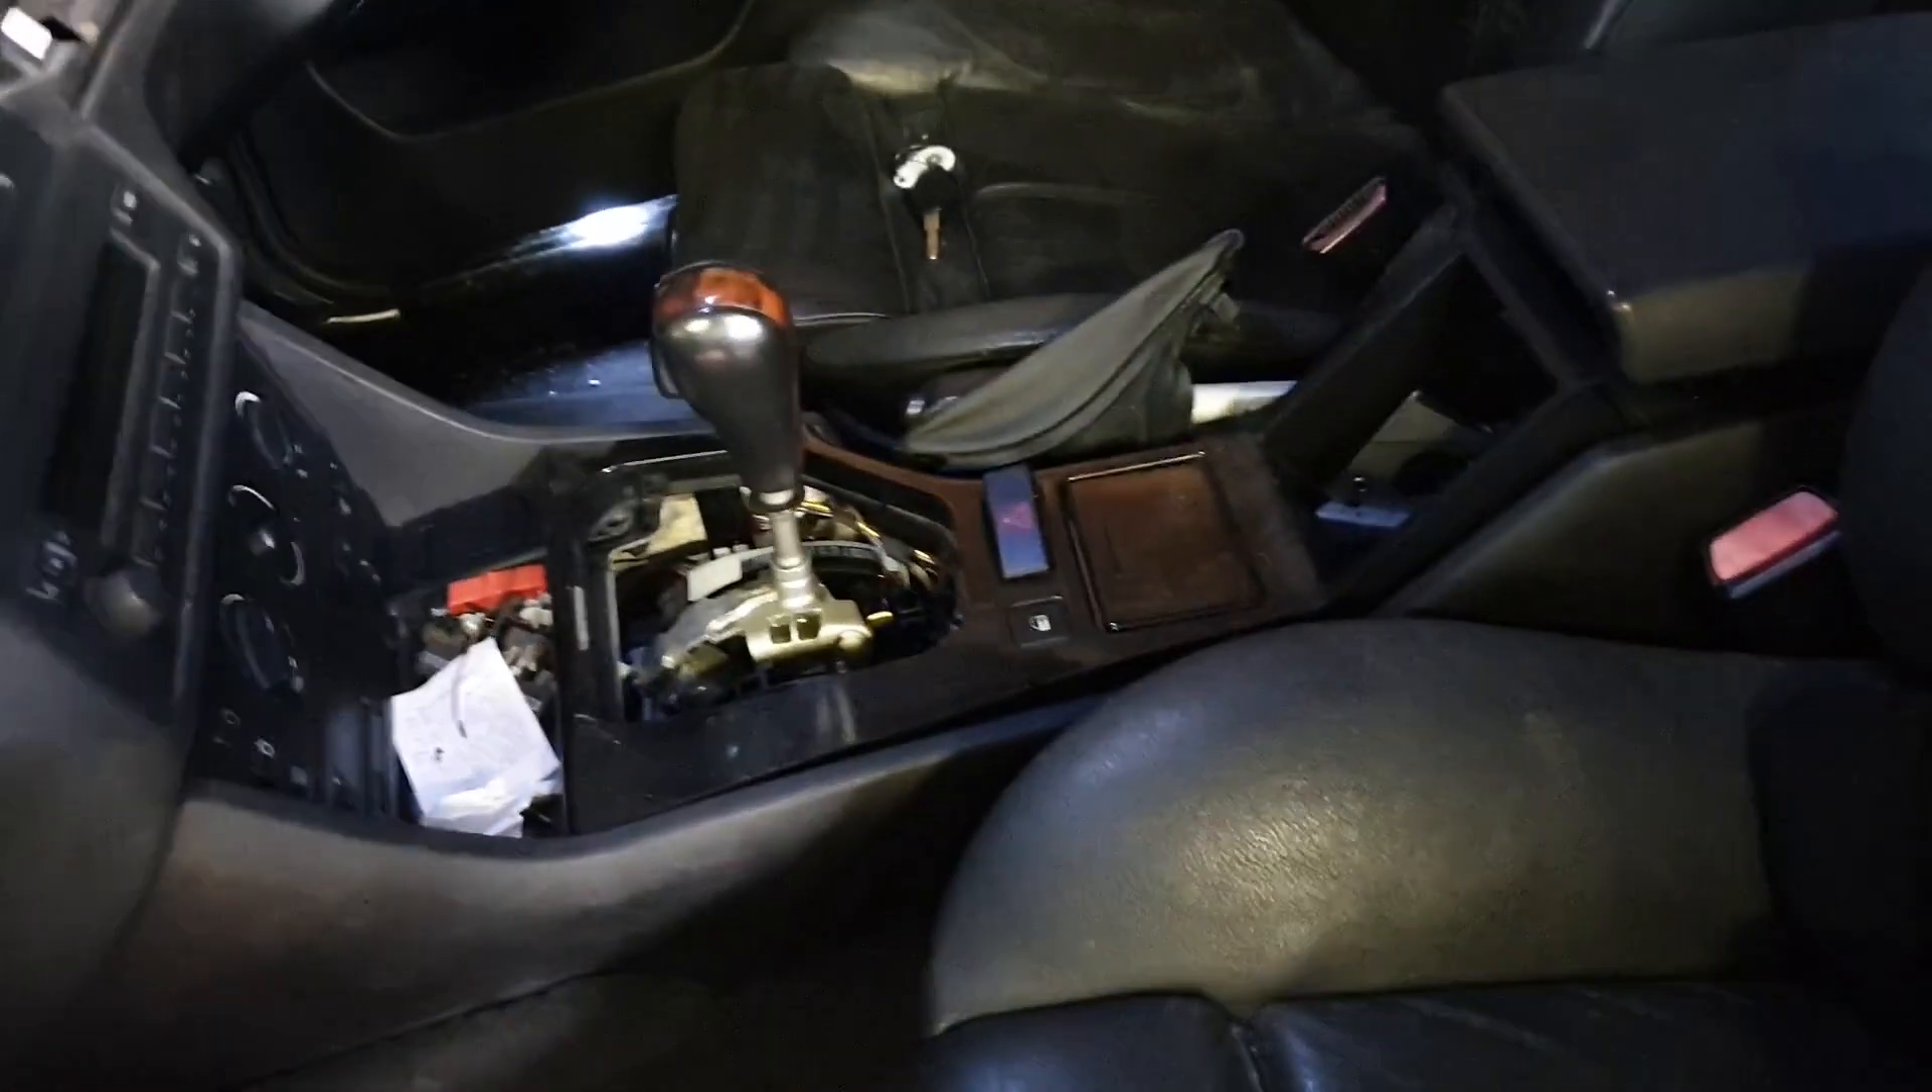I've still got to put all the trim back in like all this.